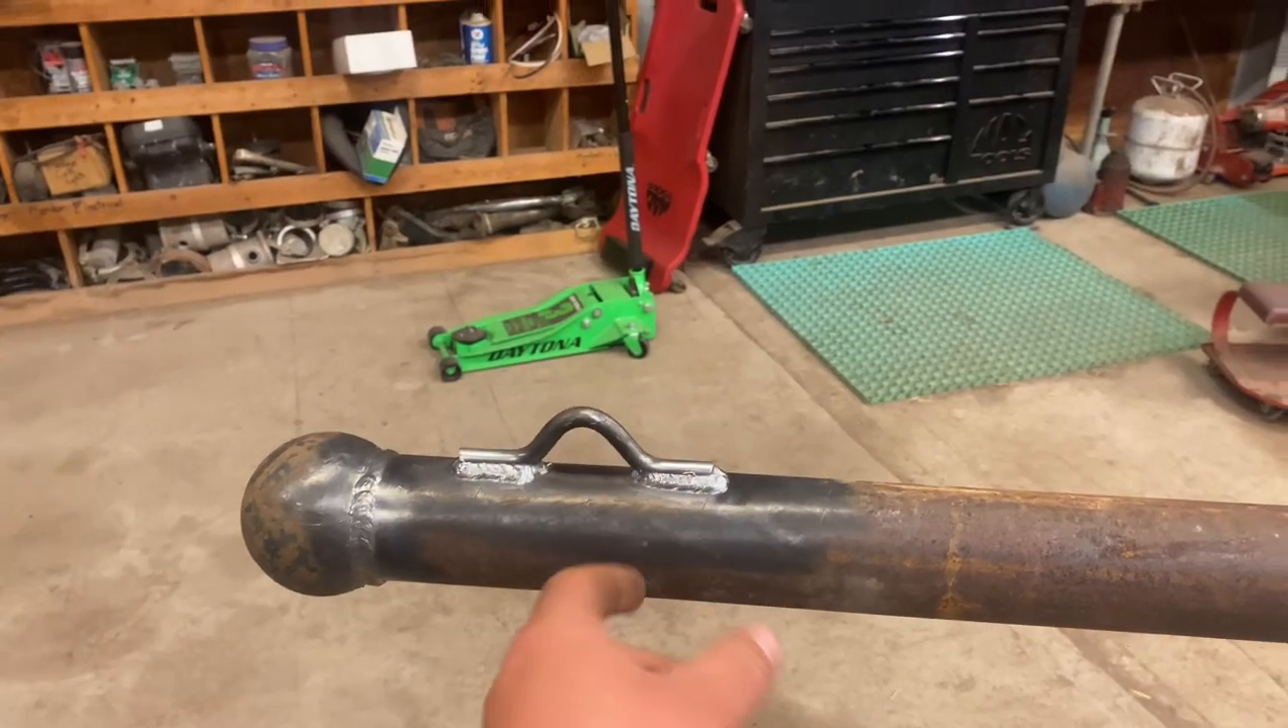And like I said, I got my little eyelet here welded on.